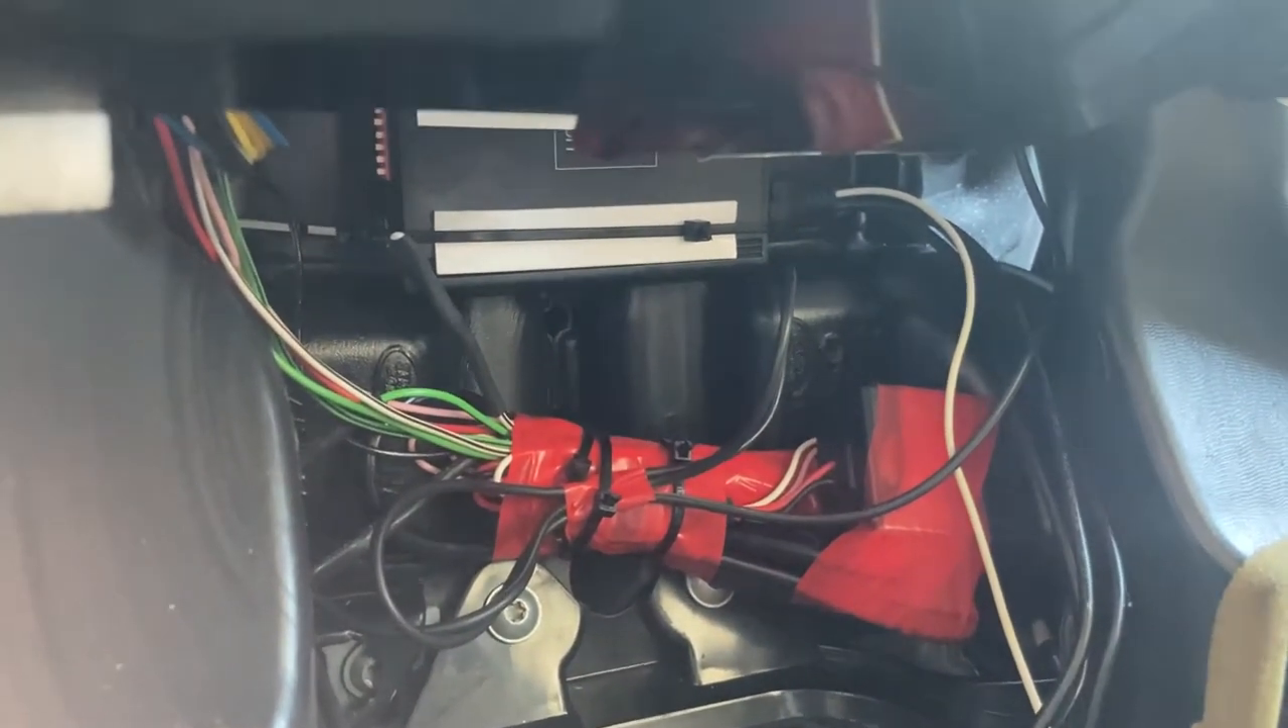All the wires that I don't need are tucked away in one bundle the big one here.